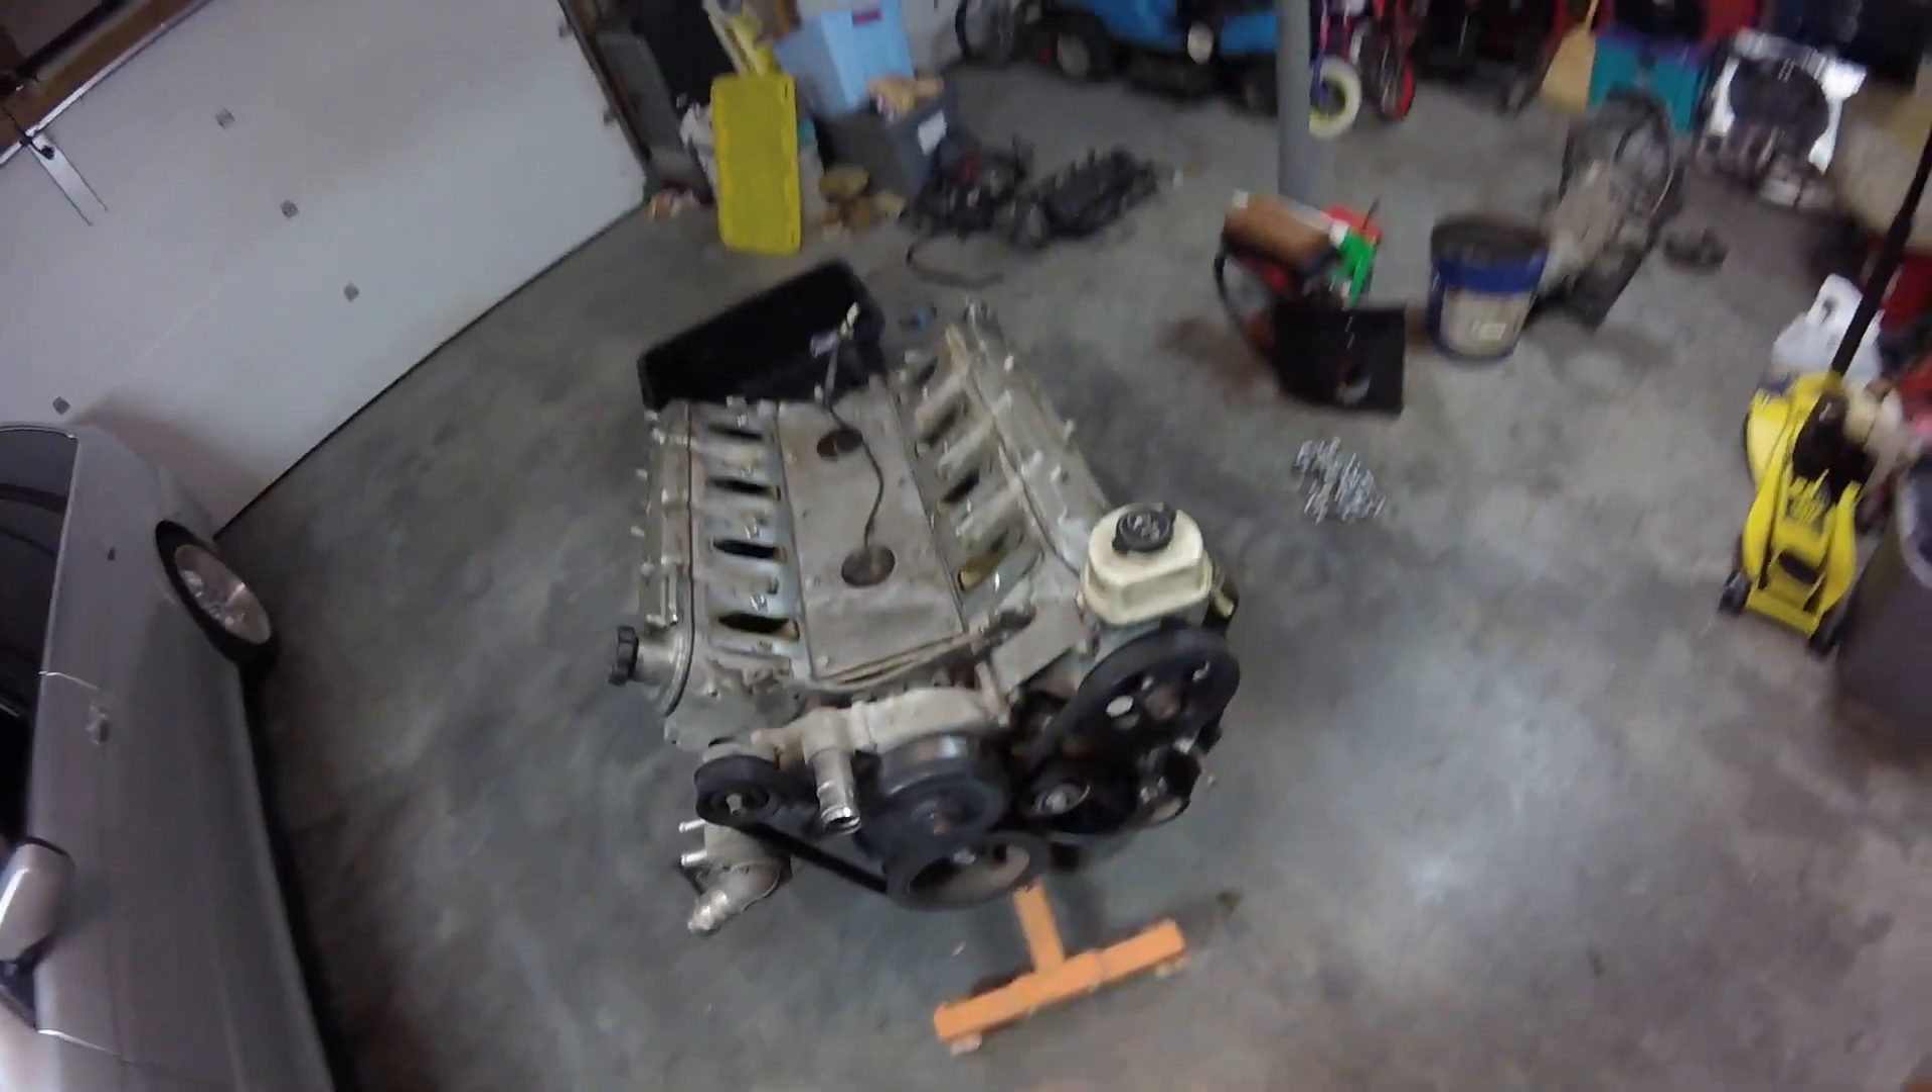But I also have the accessory drive that I've got to take off because it bolts to this driver's side cylinder head.